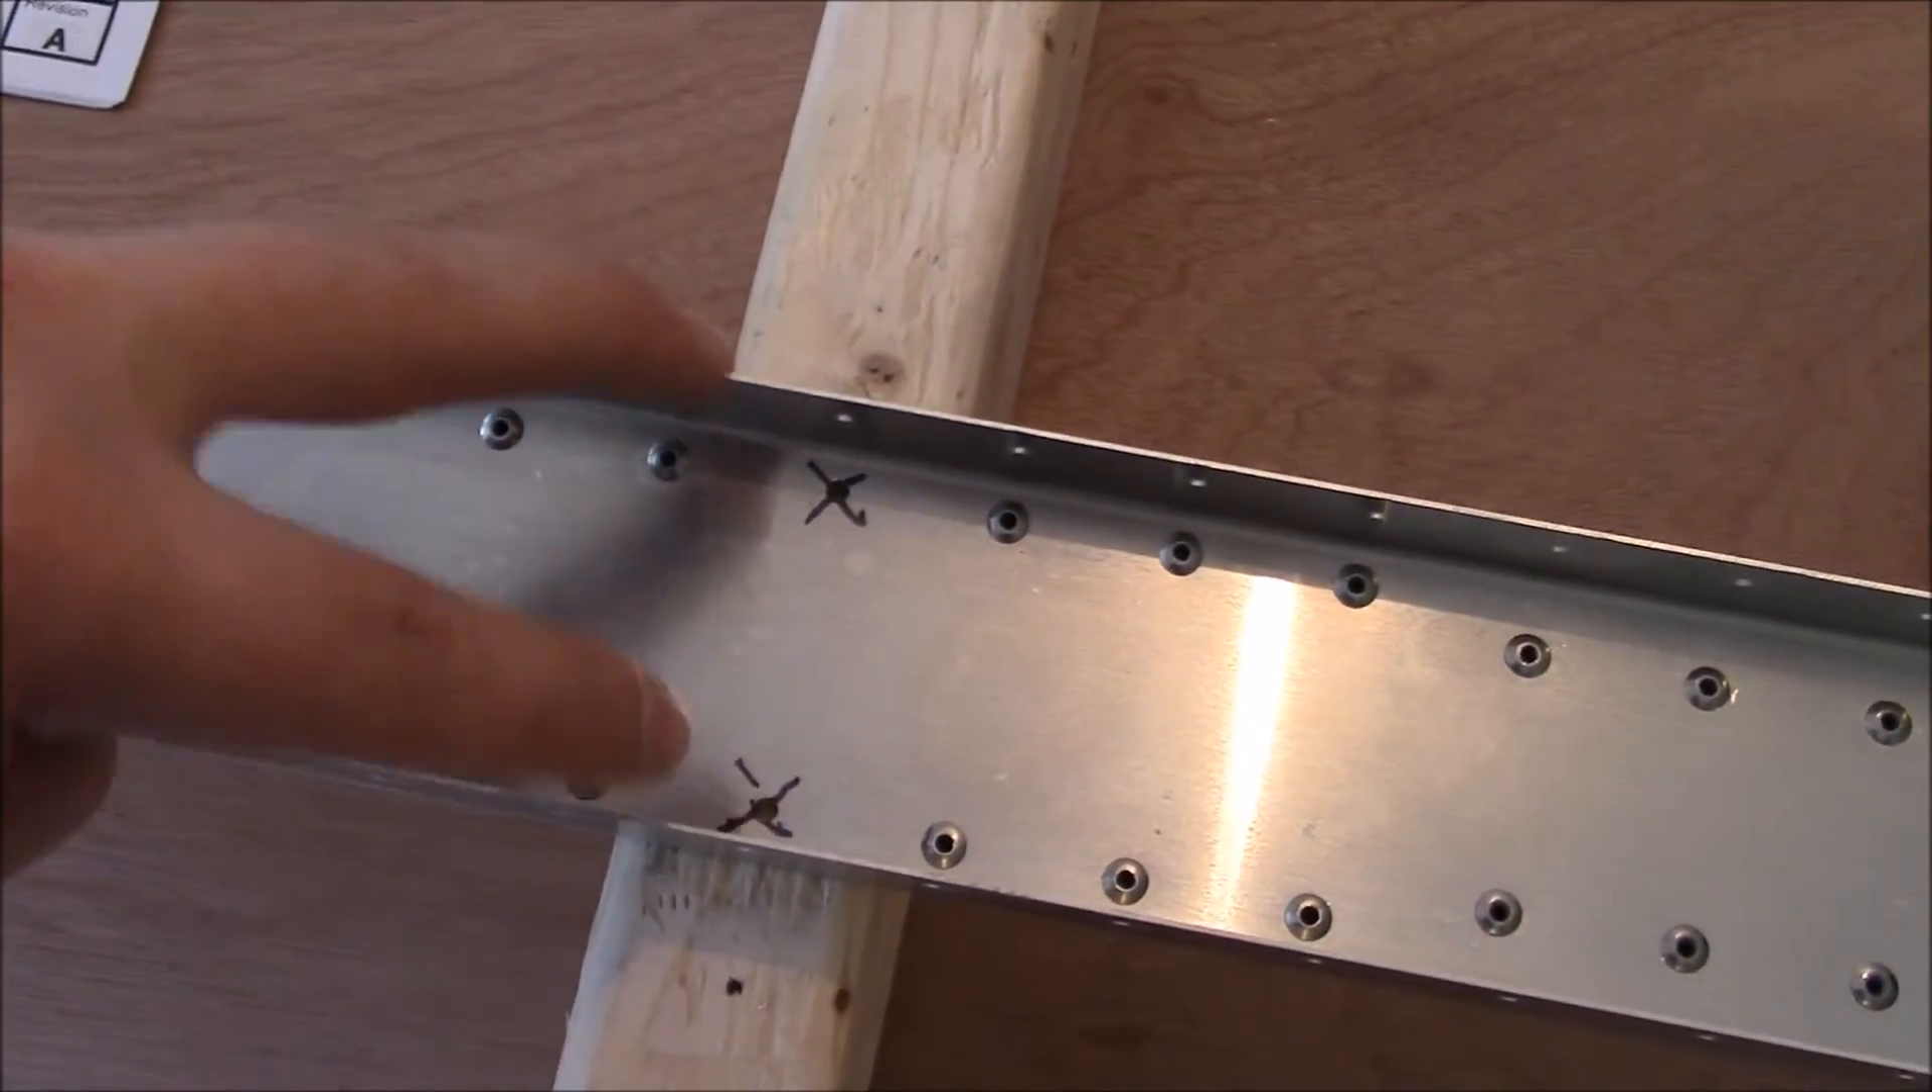I went ahead and popped all the rivets you'll notice actually two of them on either side the X's are not popped yet because that's where part of the ribs will go into this bar later on.